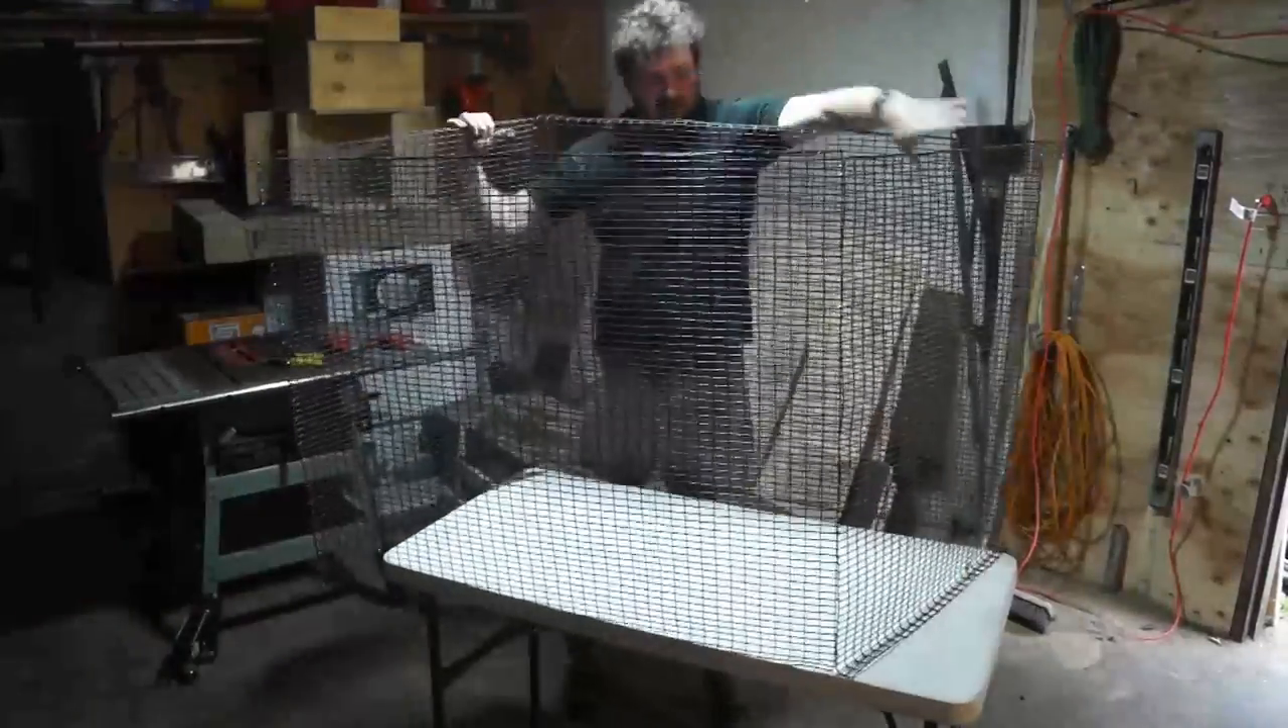And there she is sides assembled and a pretty decent sized enclosure at that.